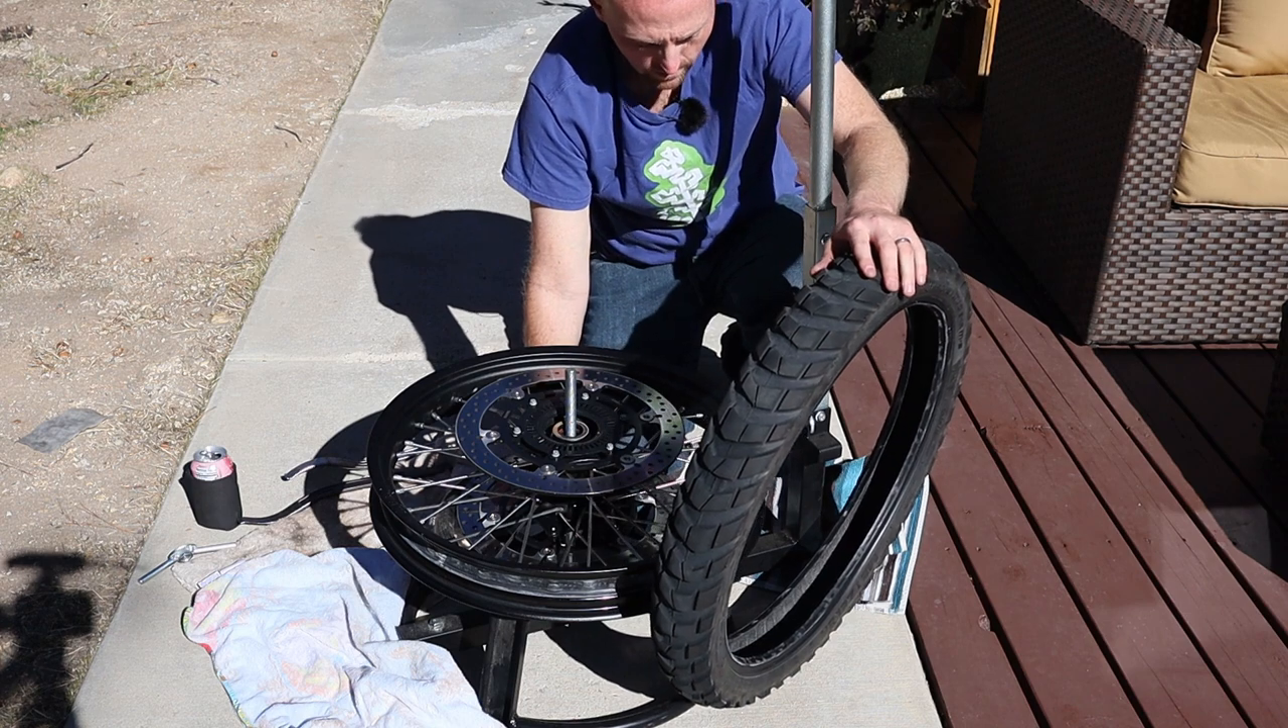So we've got our front tire off, we can go ahead and set this aside.